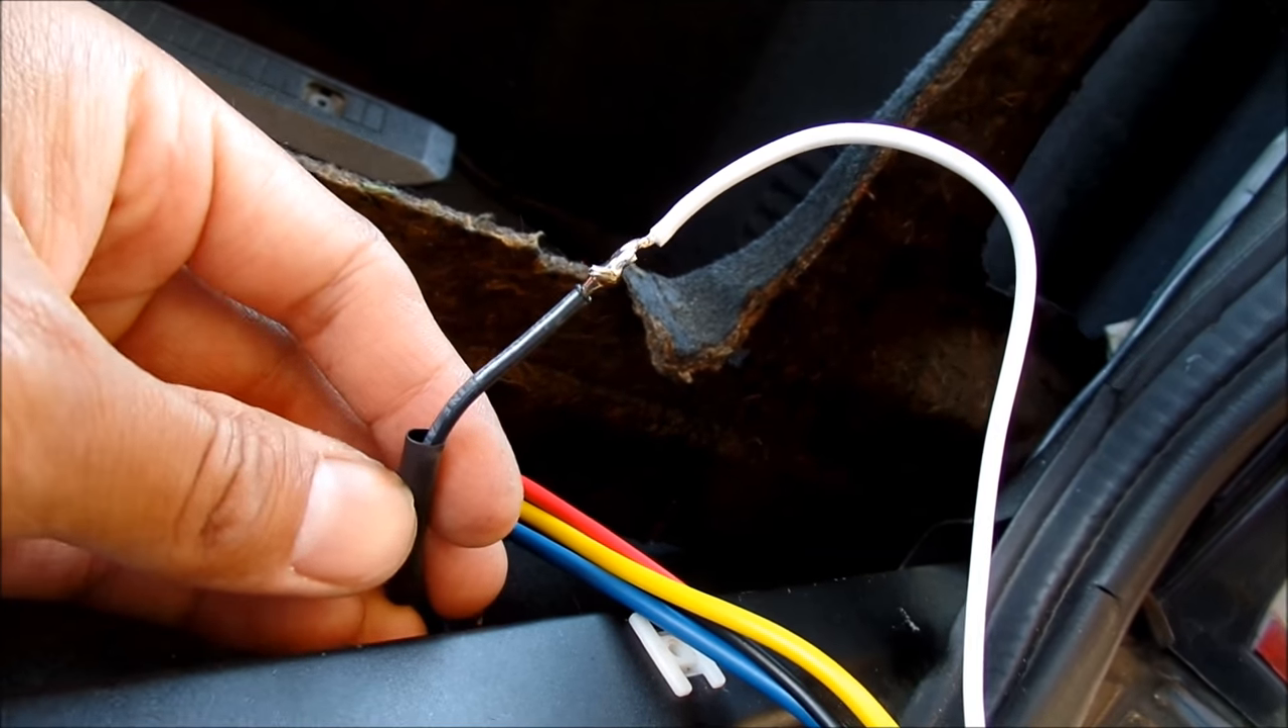Alright, so I've gone ahead and made my first, uh, solder connection.